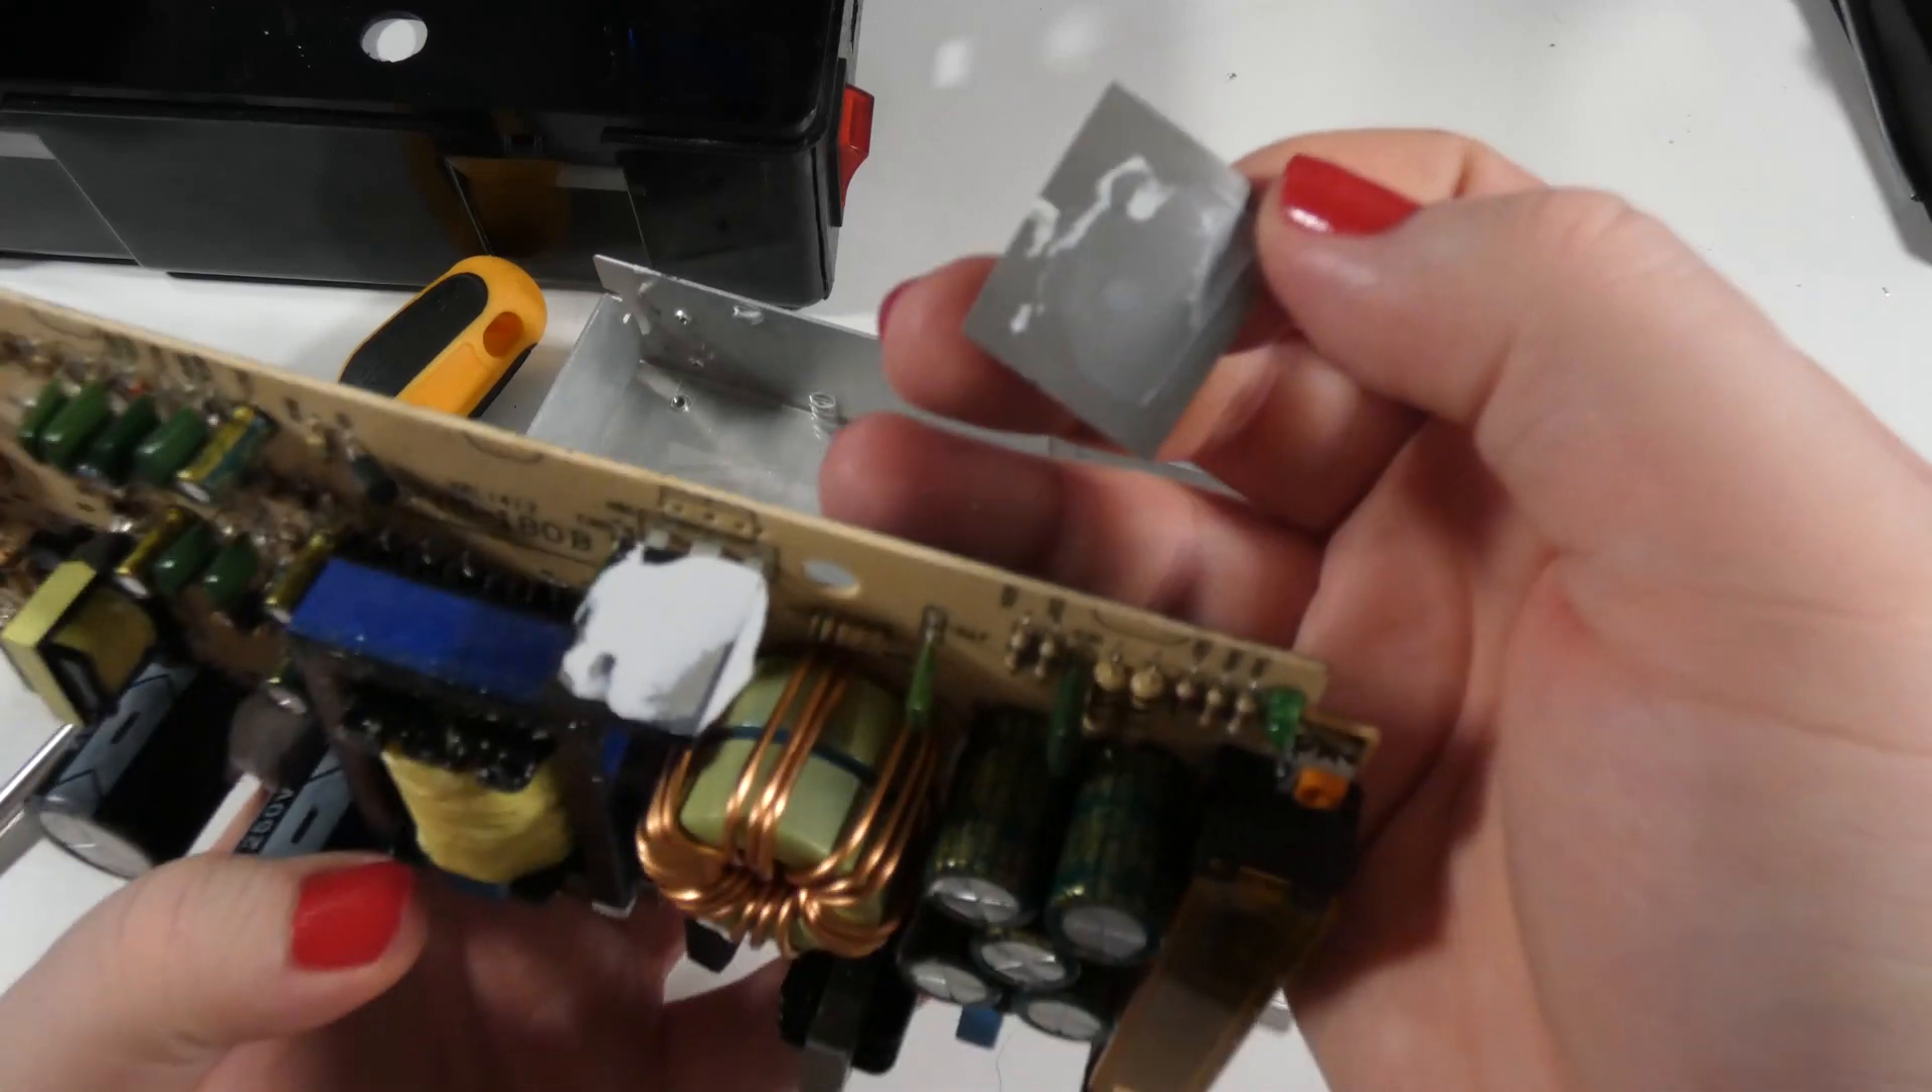We have some thermal paste over here, and less over here. Didn't make too good contact.